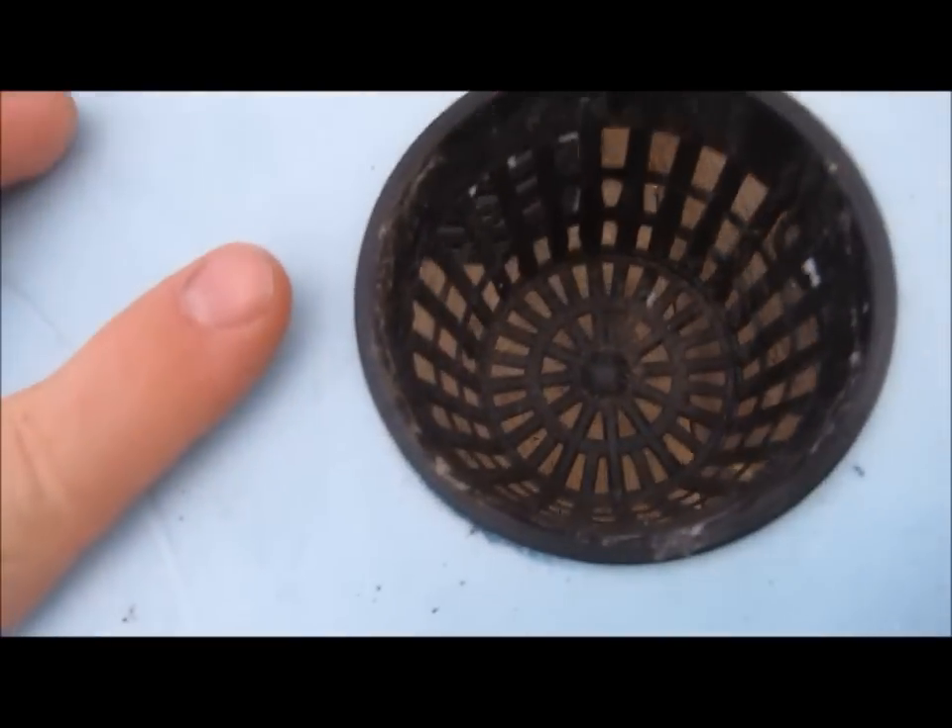Now, I'll take the net pot and you can see here that it fits straight down in the net in a pretty little circle.